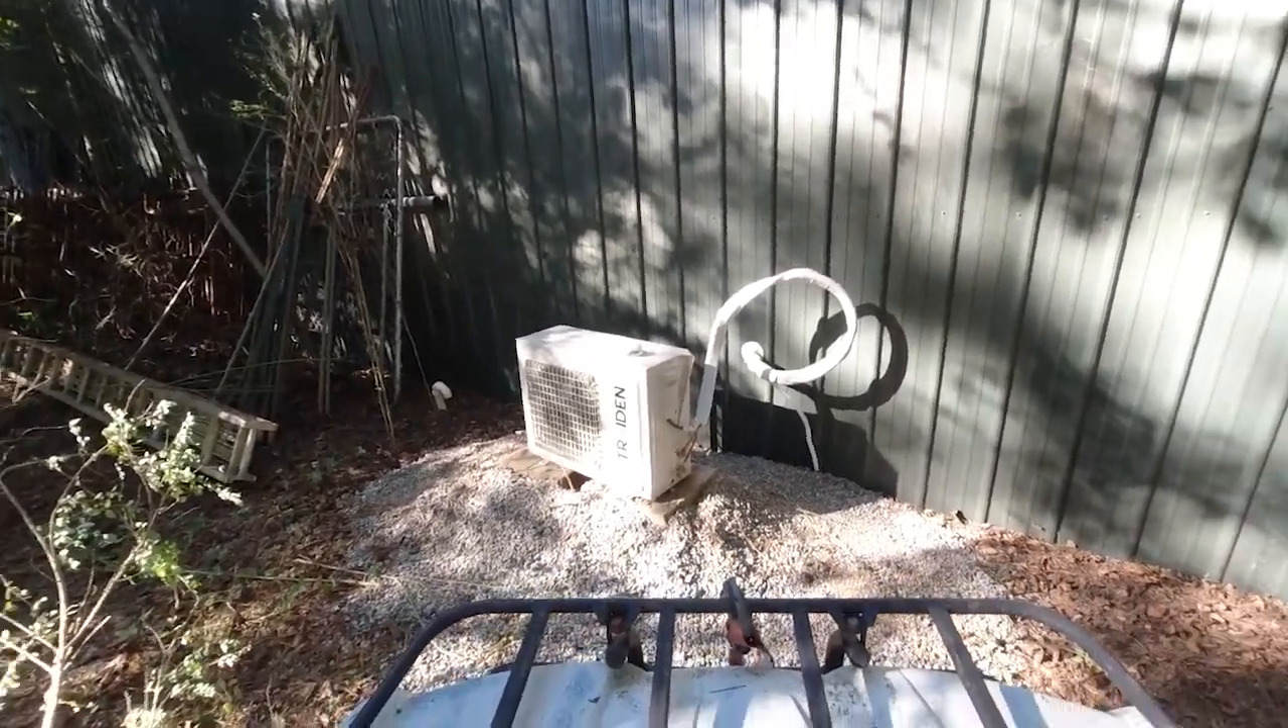As you can see, we've got our air conditioning unit. Our outside unit installed.